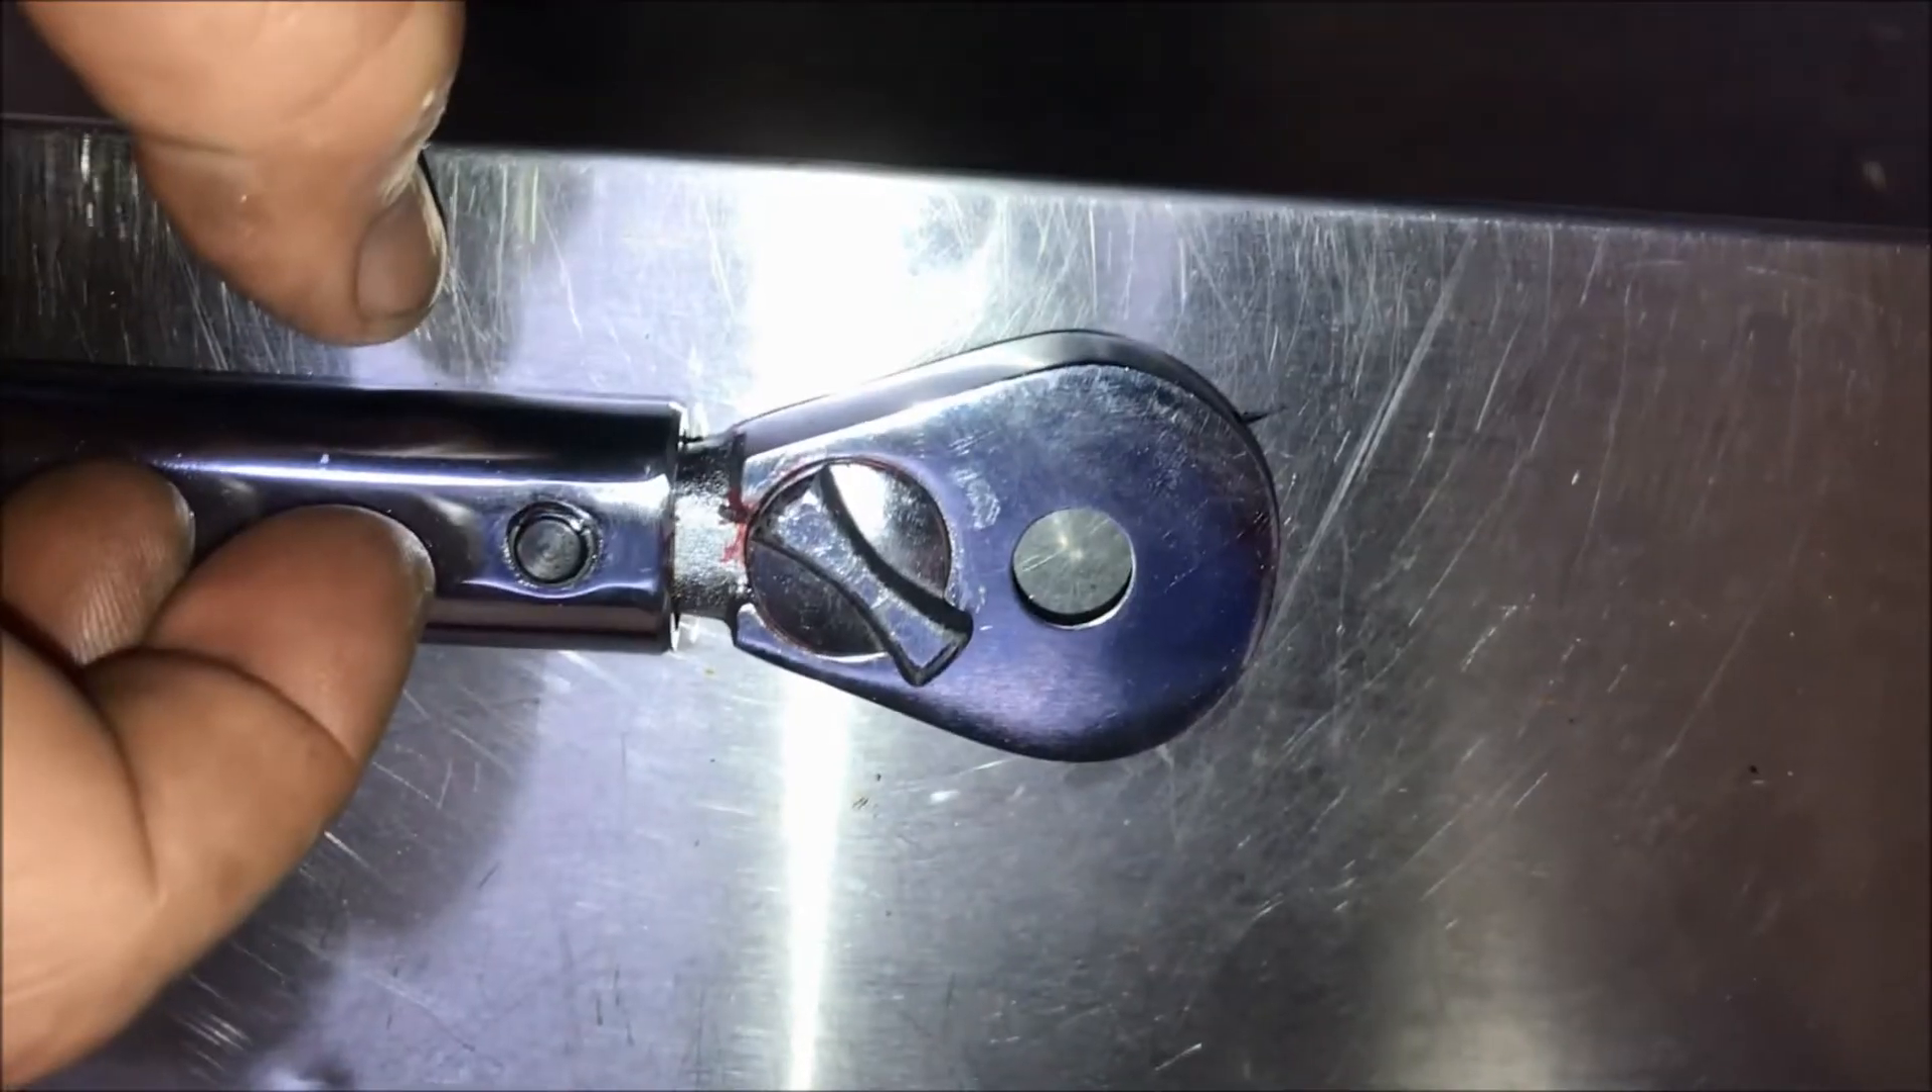So the selector switch is in place.